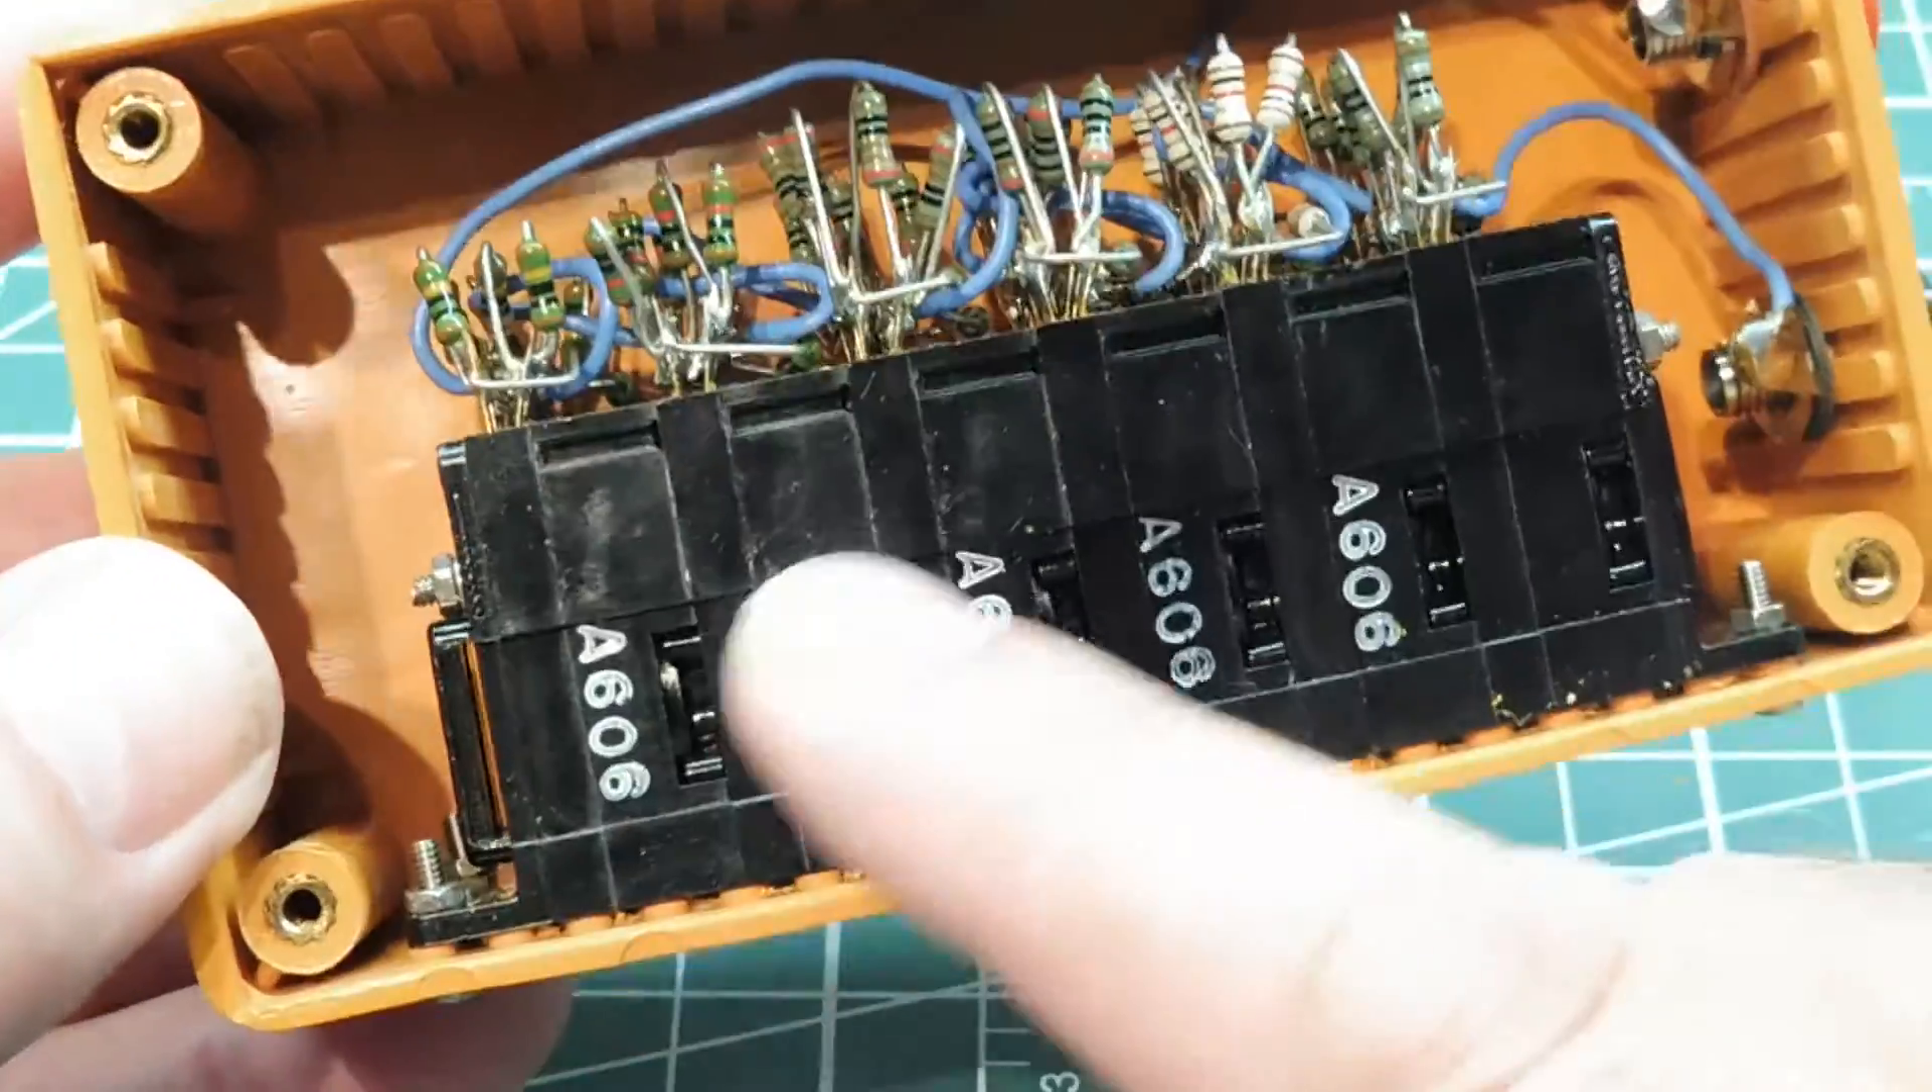Okay, I've taken the top off the decade resistance box so we can have a look inside.